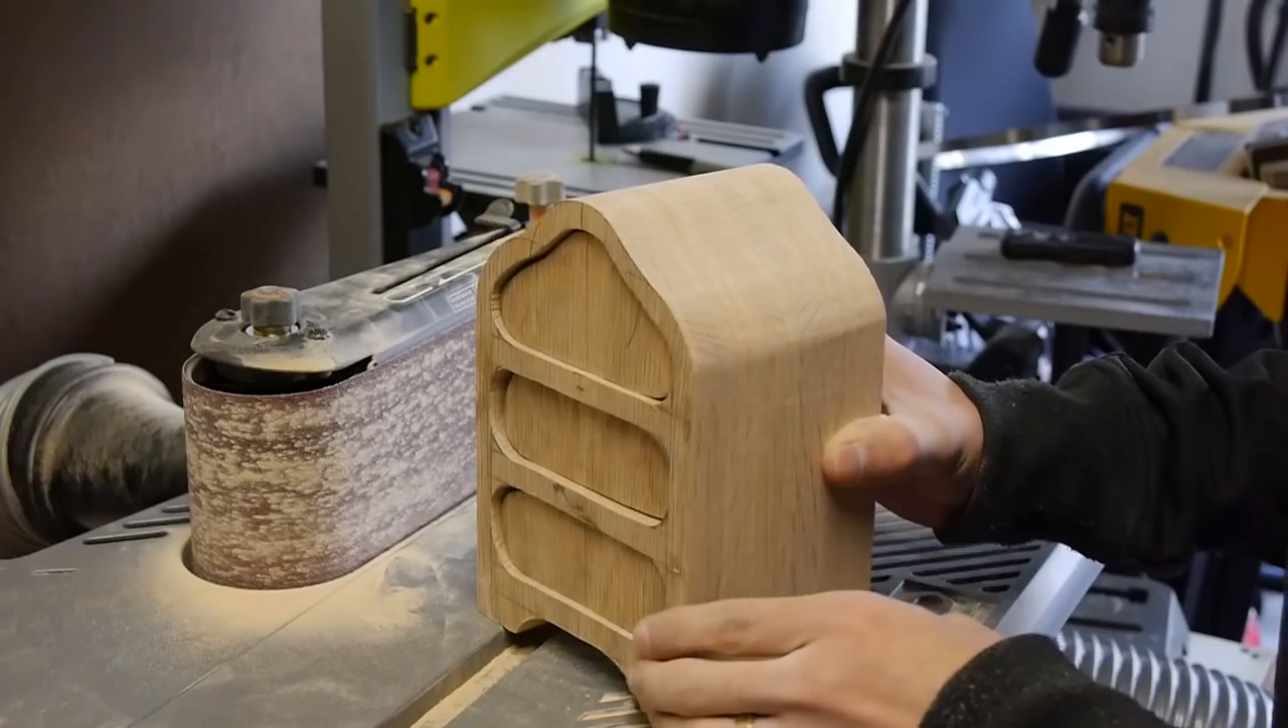If you place the drawers back into the bandsaw box, you'll notice we have a bit of a problem. Notice how the drawers are sunken in.